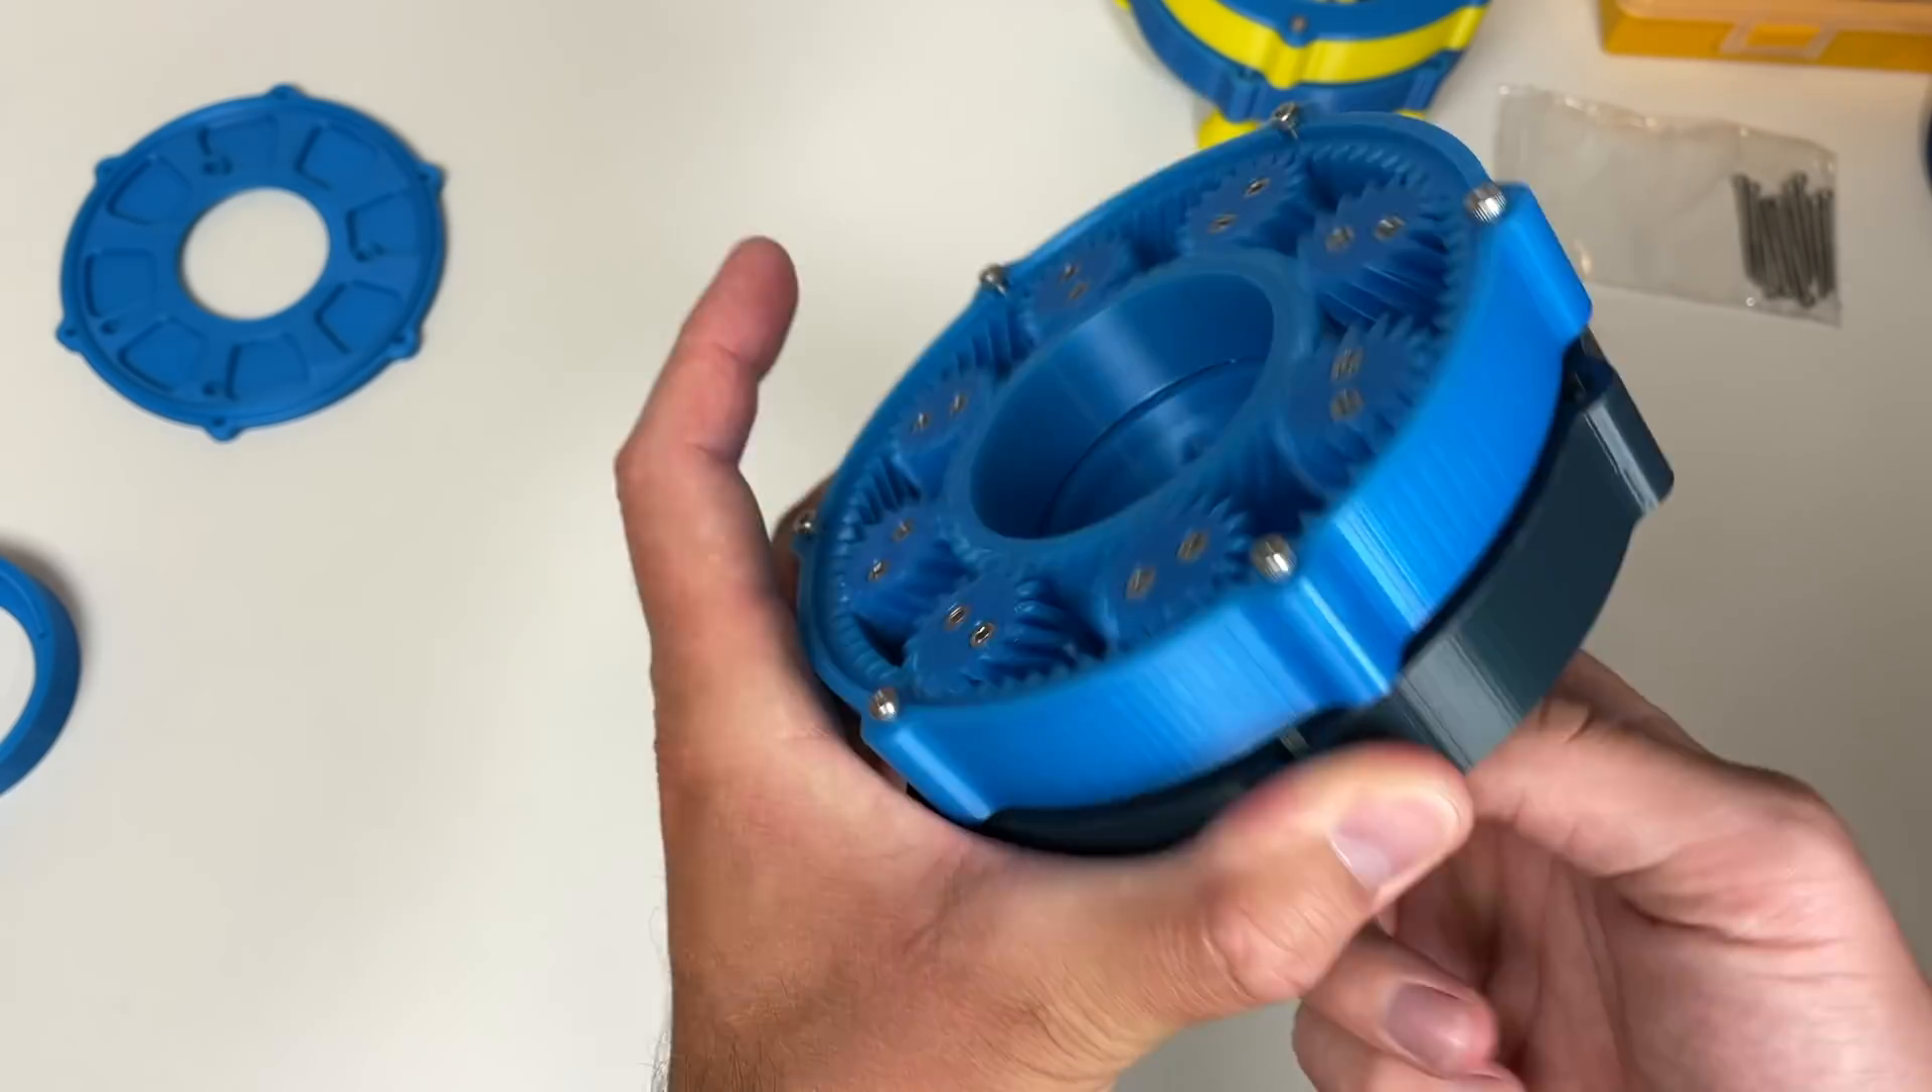Compound planetary part of the gearbox is assembled.